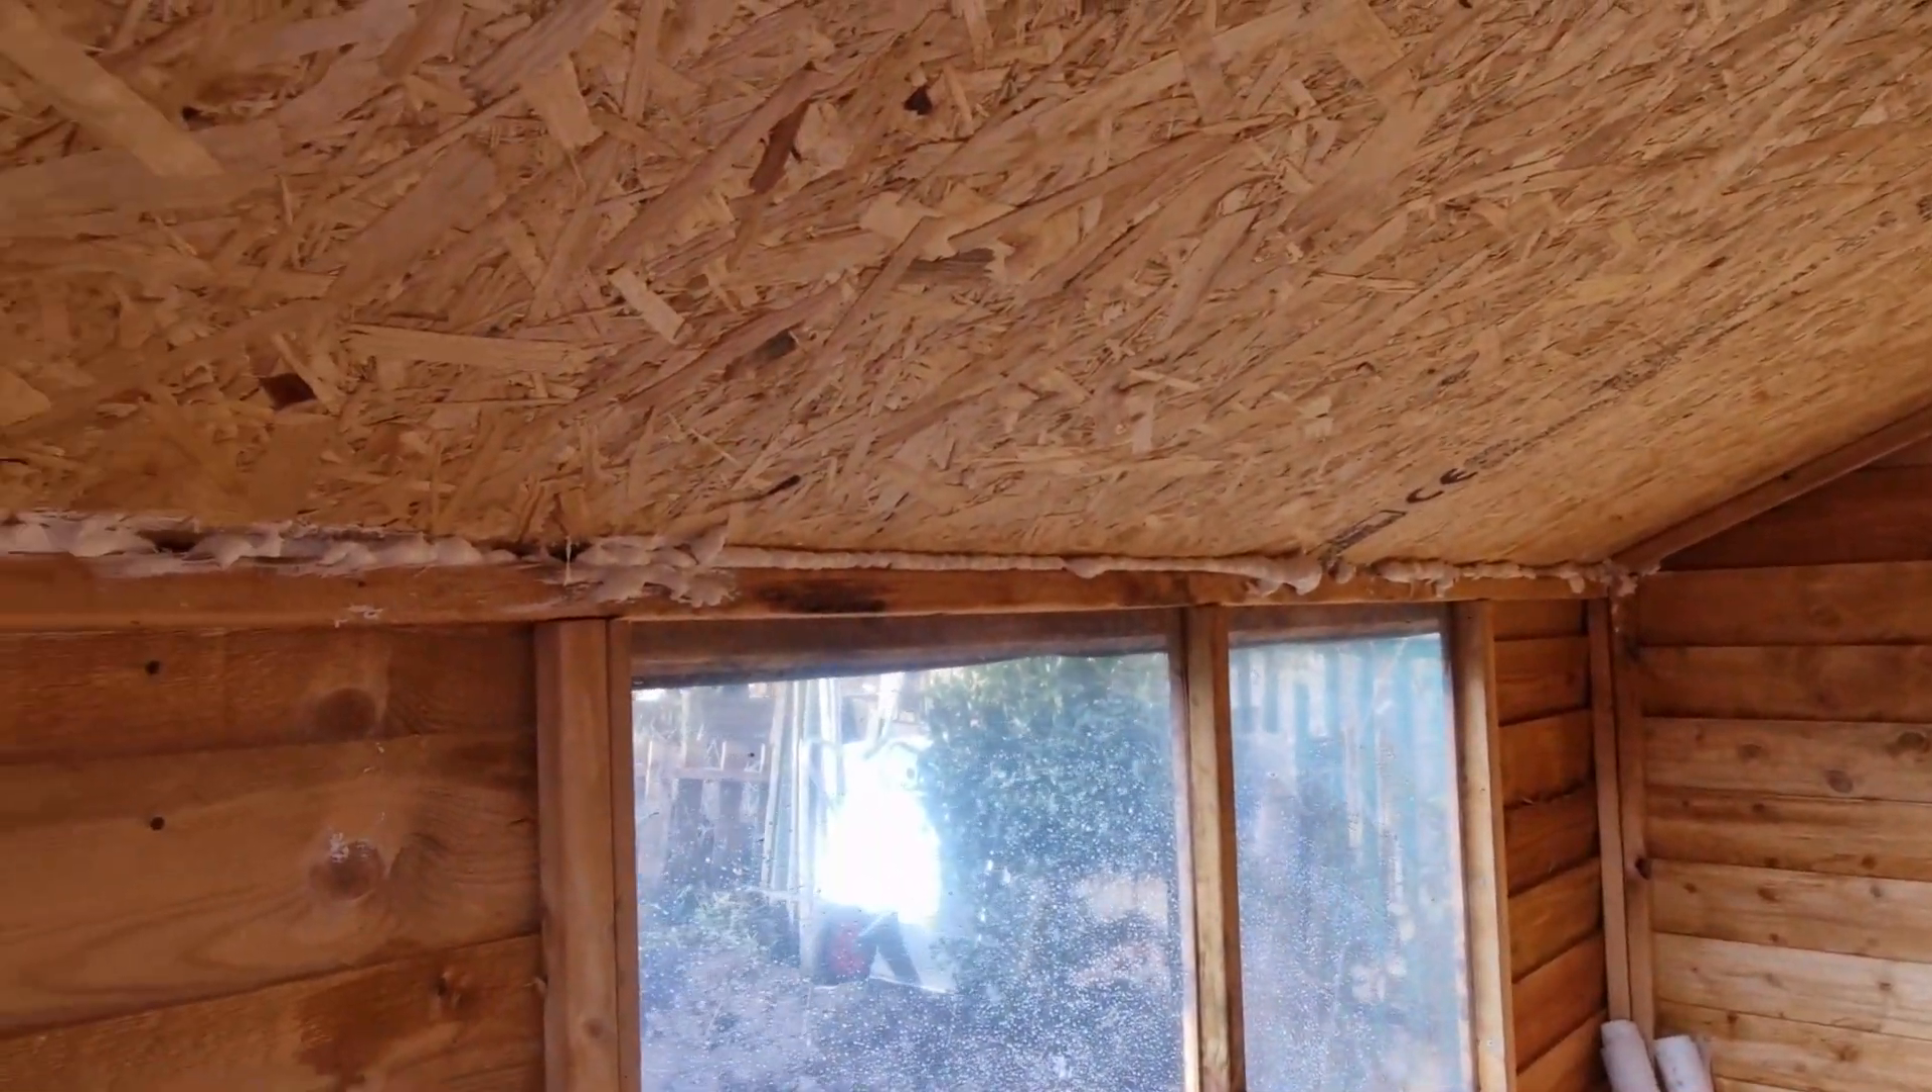We've put some uh foam expanding foam into joints and a few gaps but uh we're going to change them windows as well.